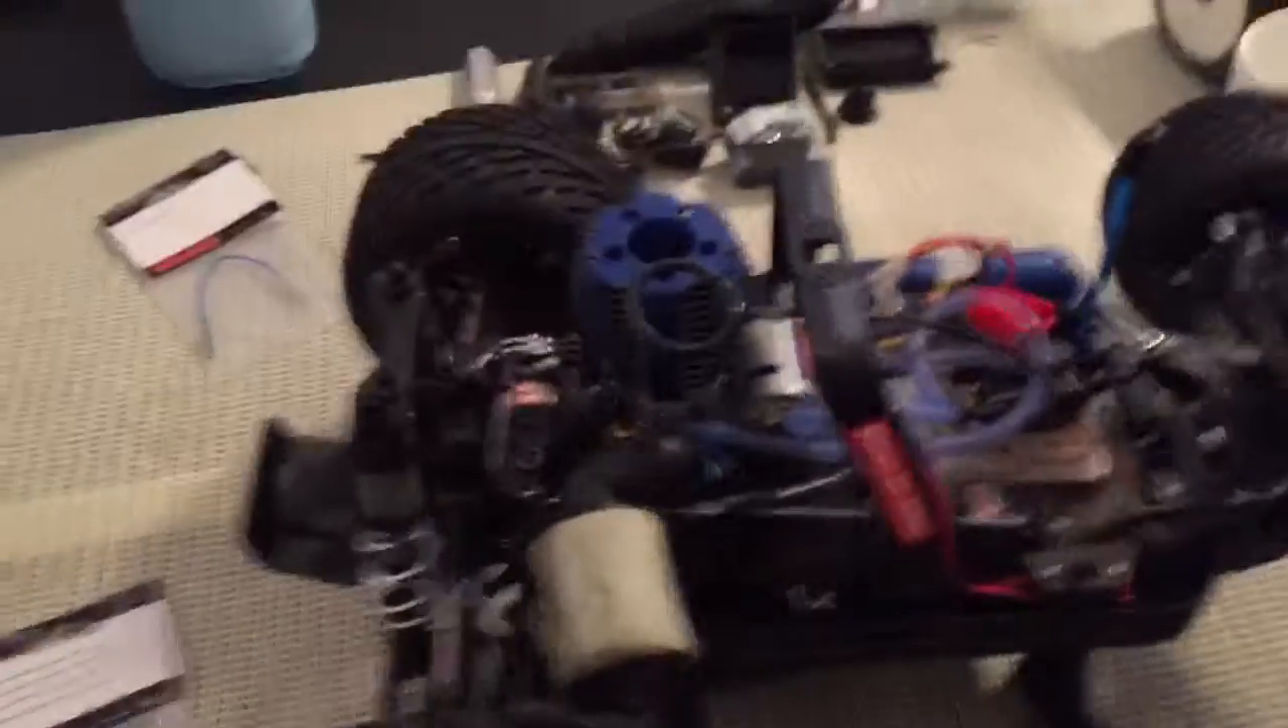As you can see right now the engine cover is not on.